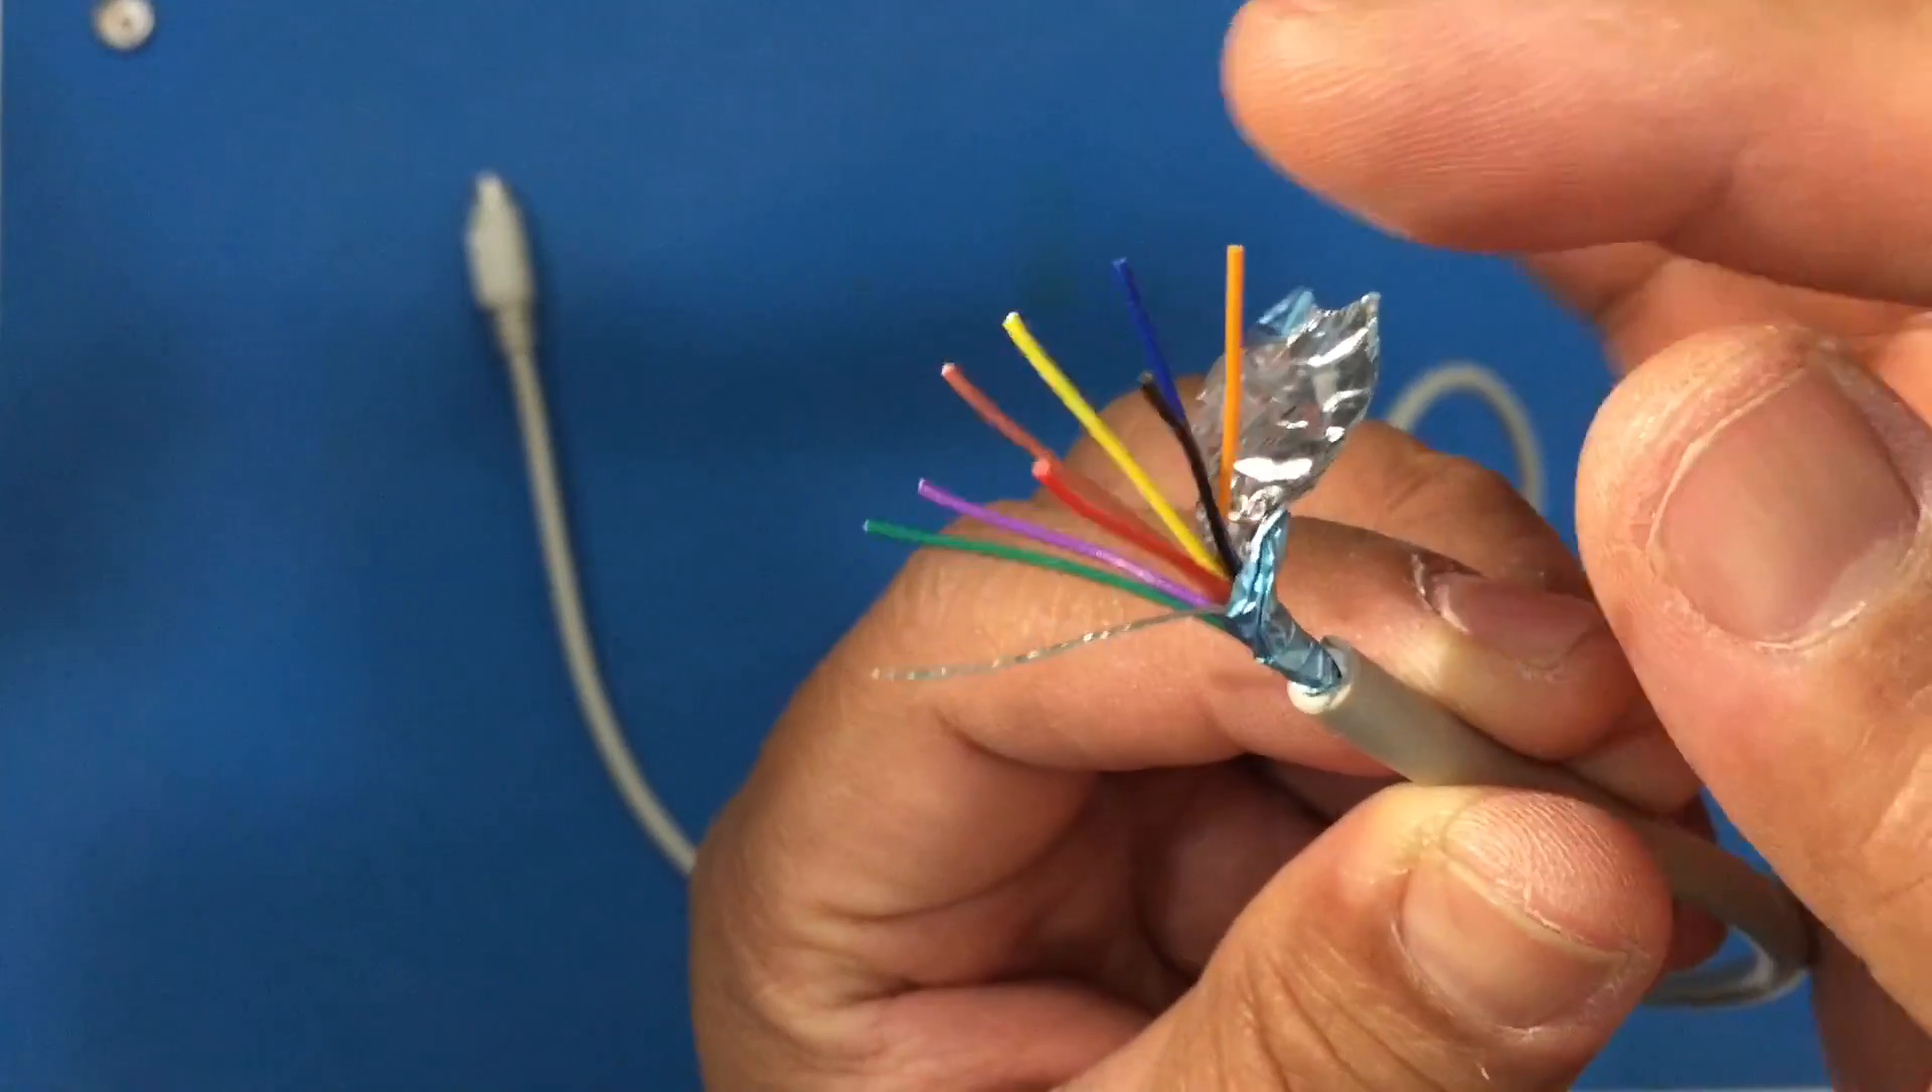You can see here I peeled back the shield and see just how skinny the gauge is for the wires.